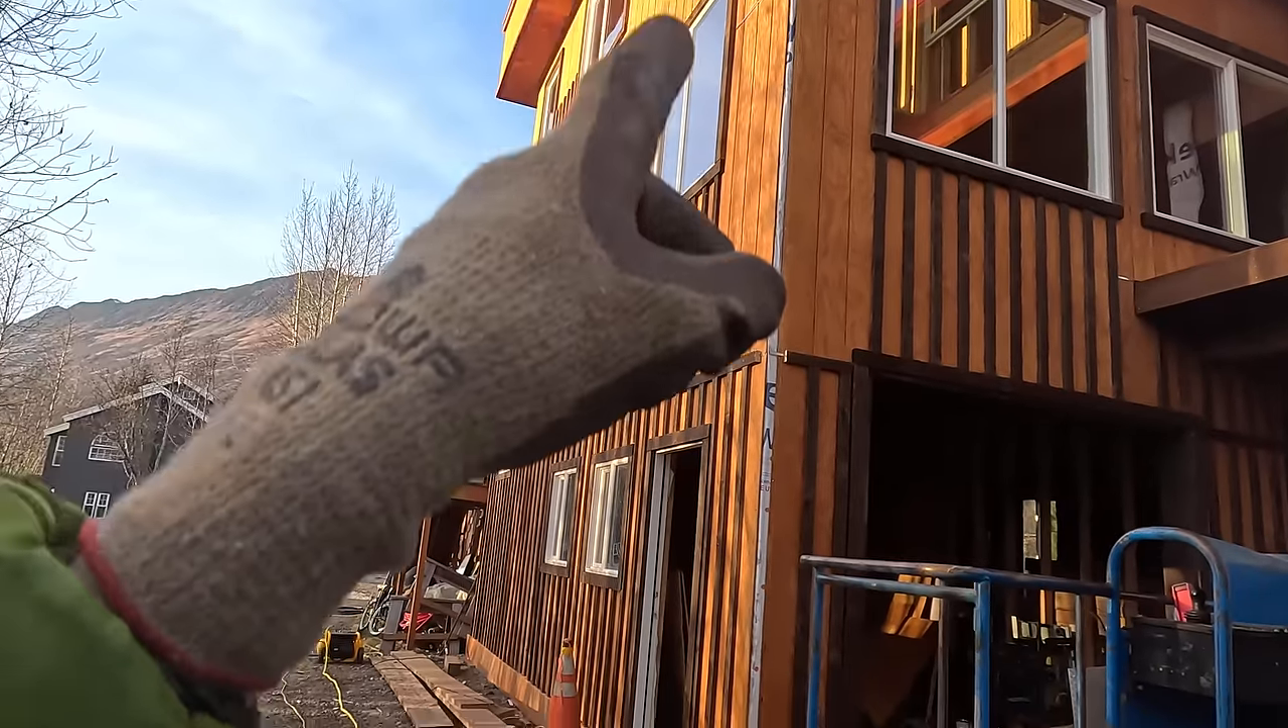You can tell I have not put the corner on yet.